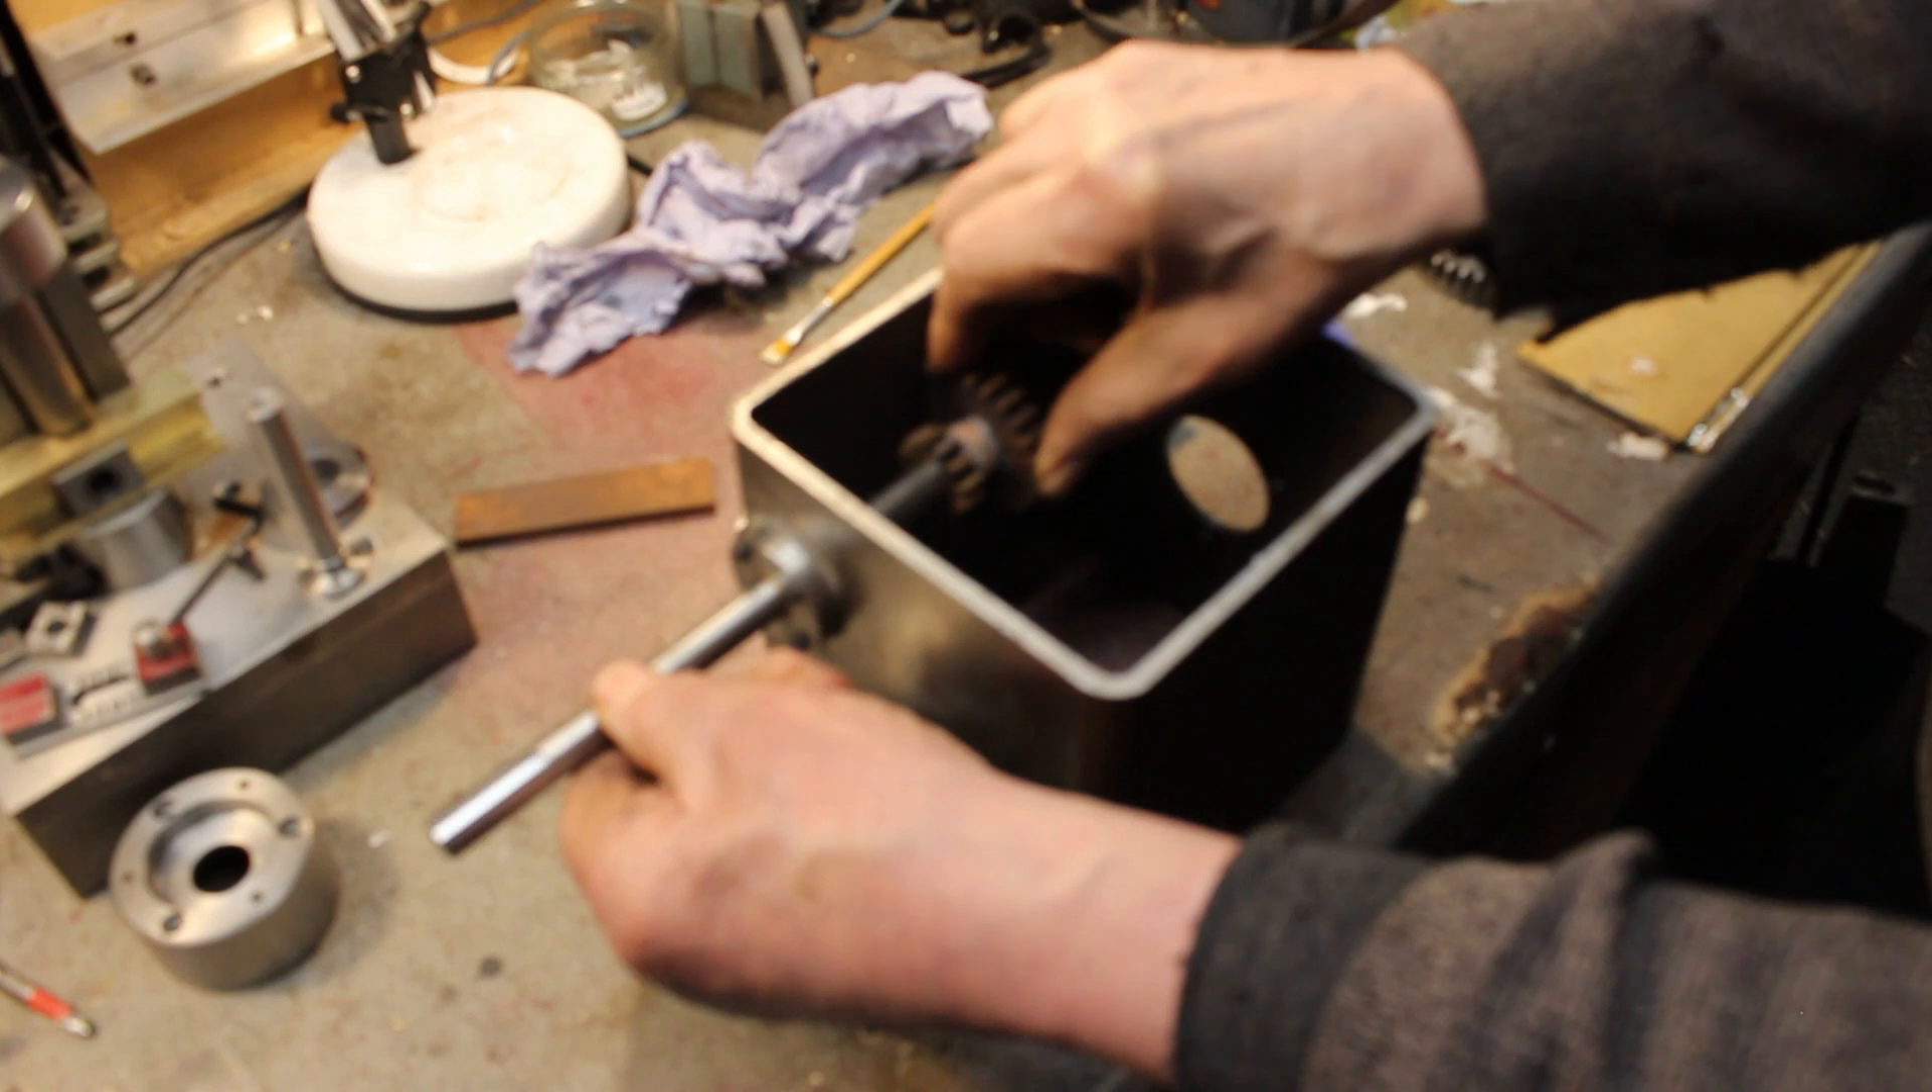Okay I've got the shaft installed, put in the gear.